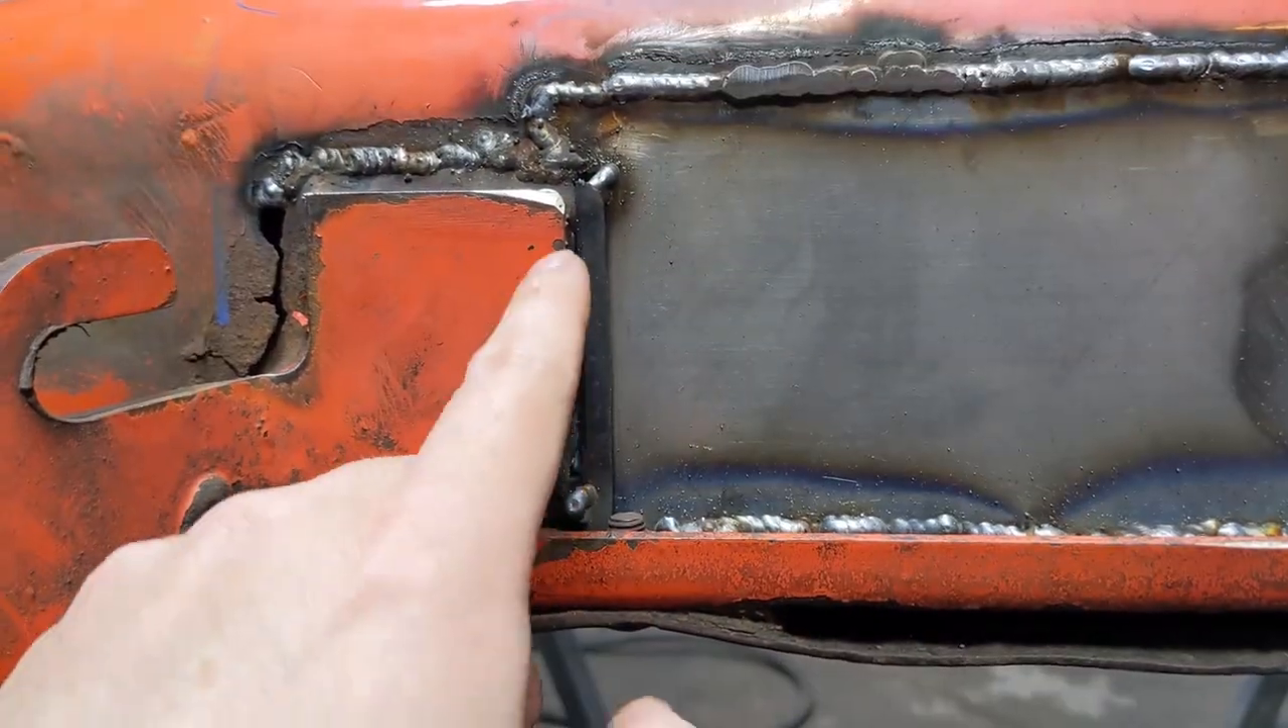All right so the plate is welded in.